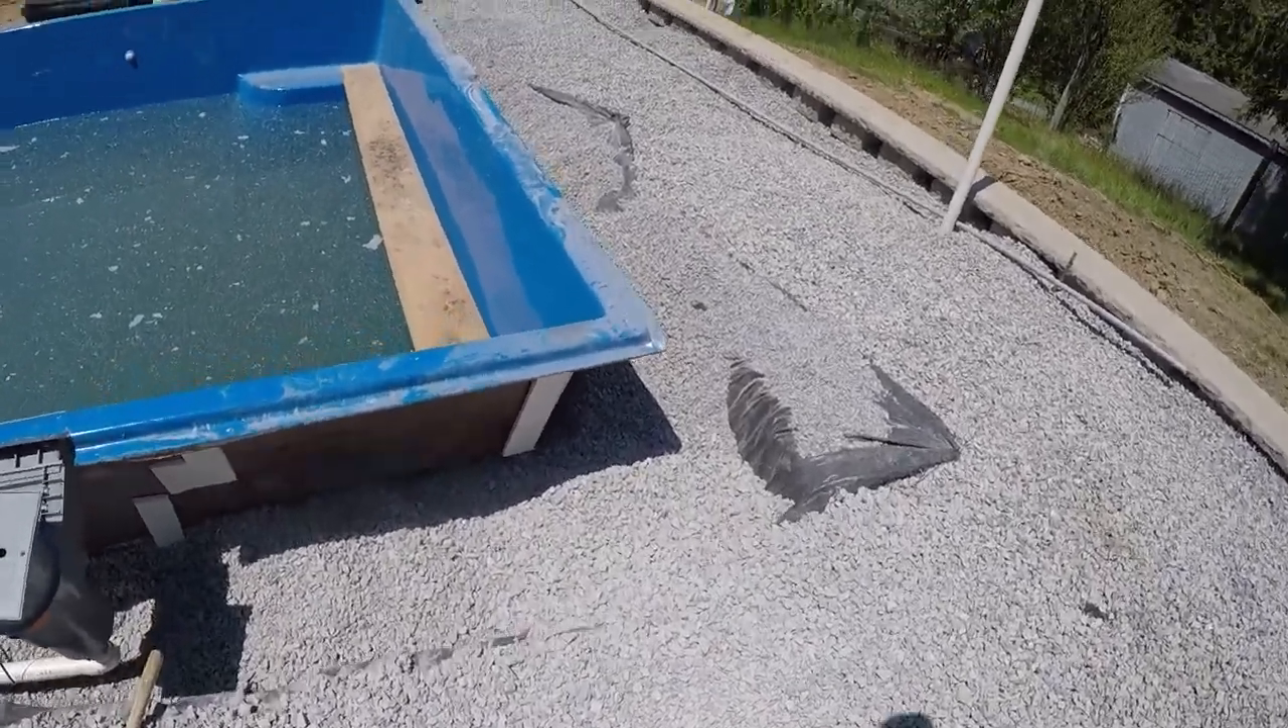So the pool is in. We decided to plumb this one after we had it in the hole.